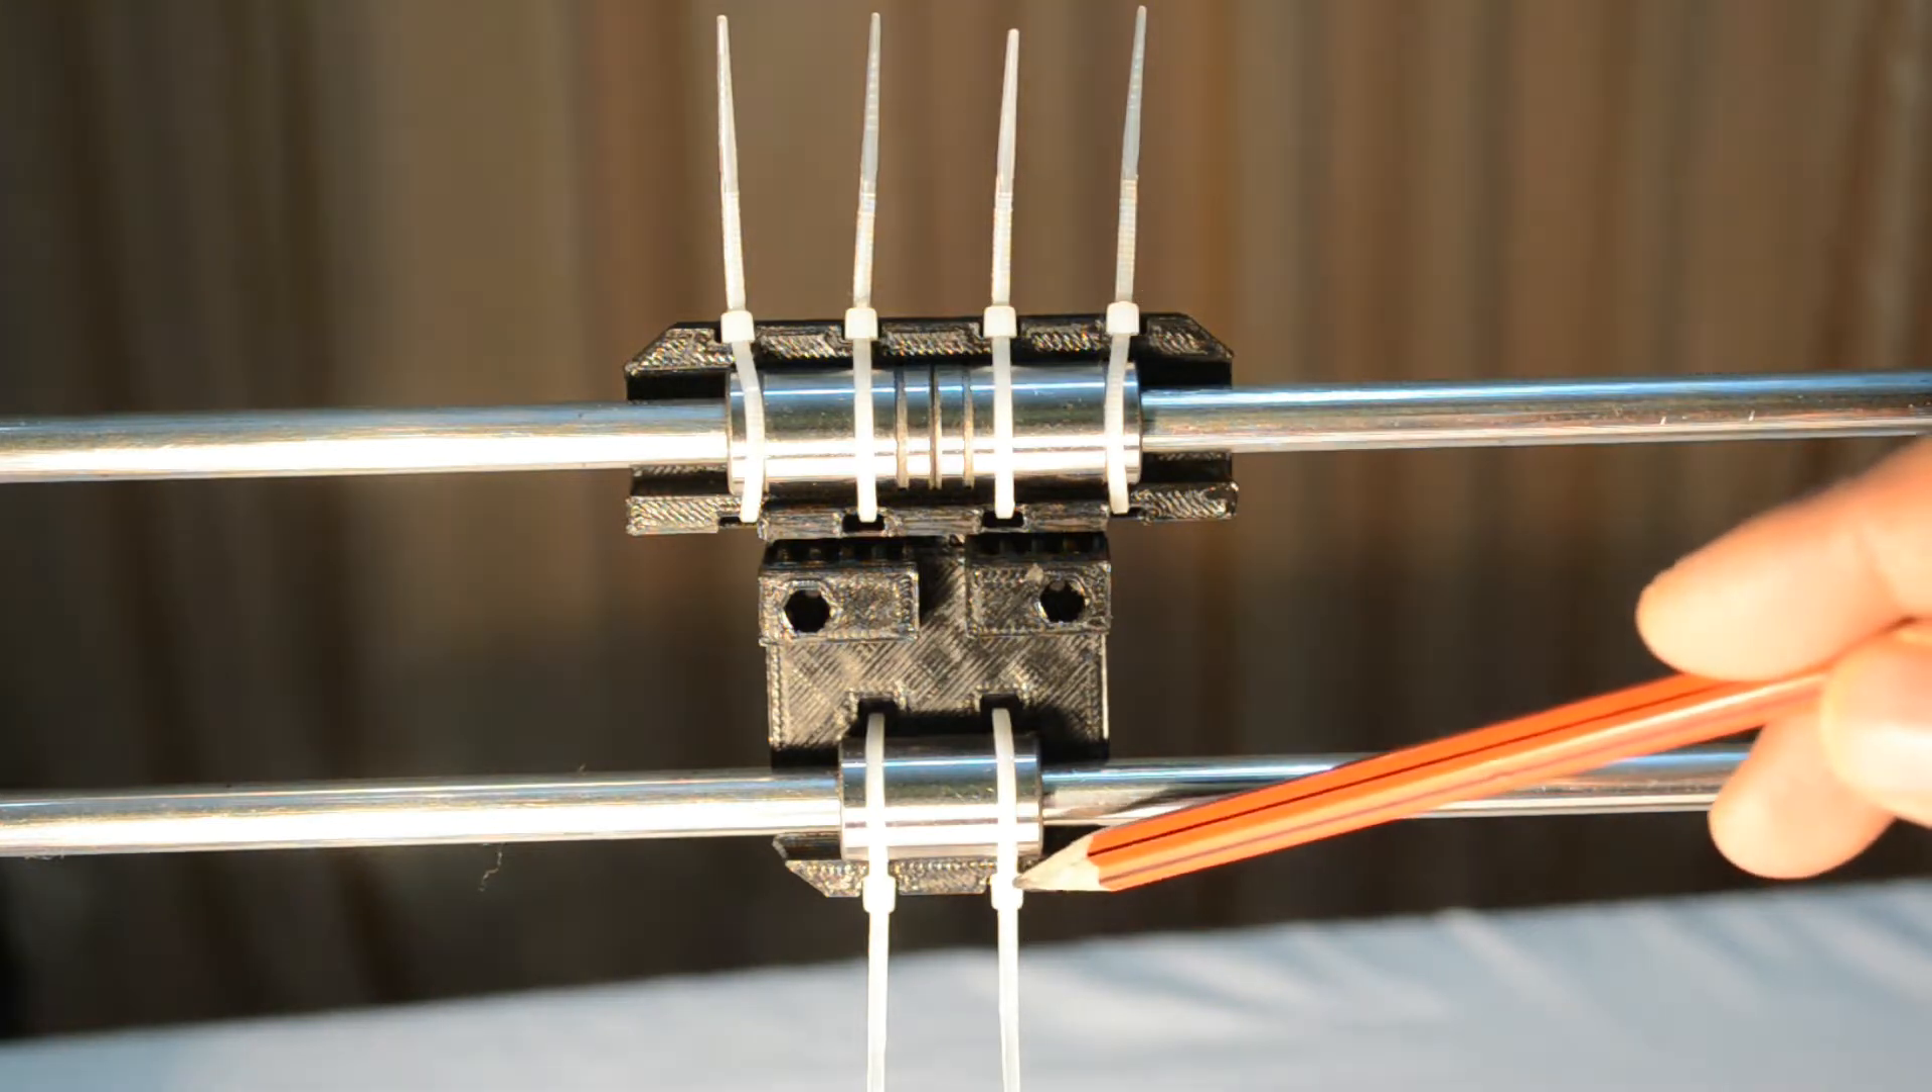Here we have completed mounting our X carriage onto the X axis smooth rods.